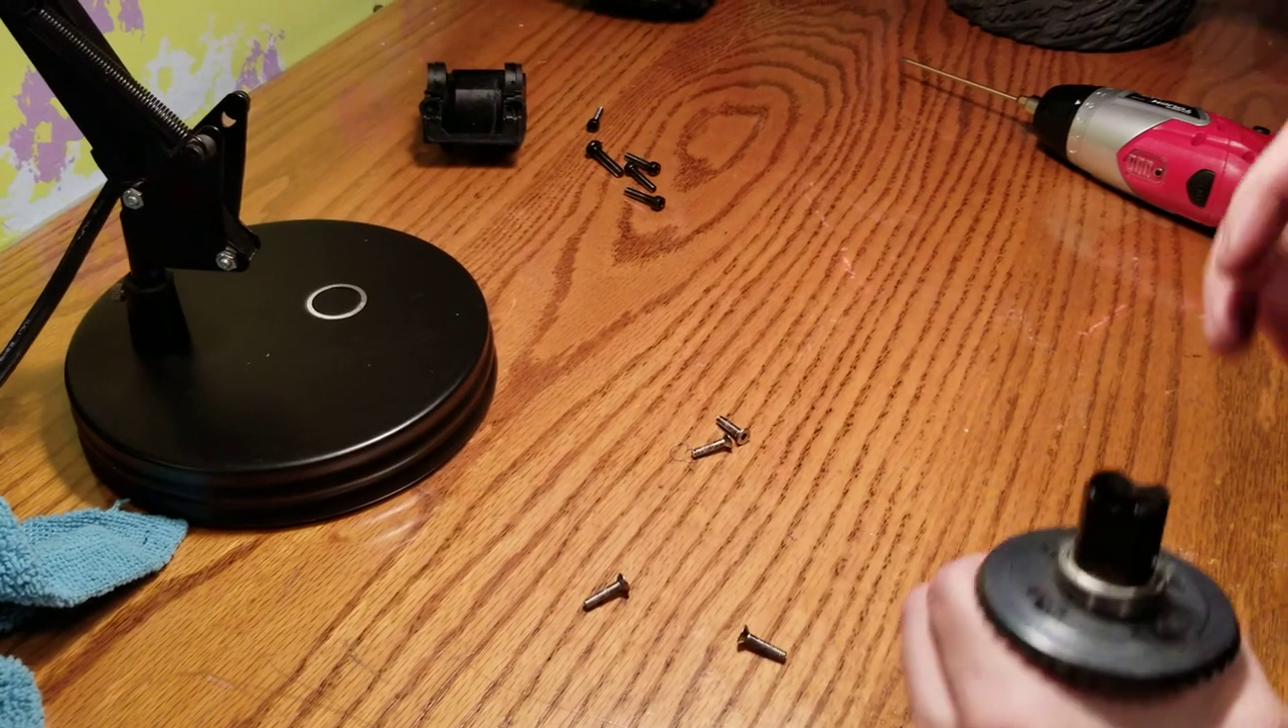Okay so I got the screws out.